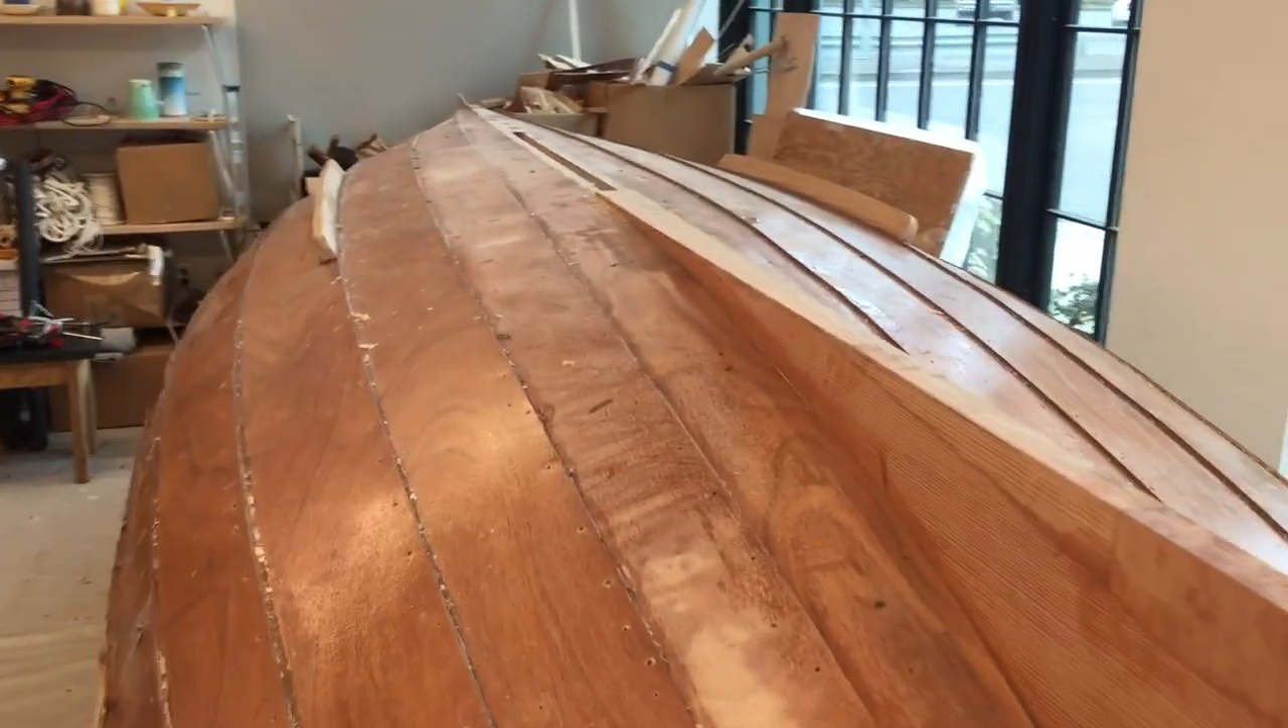You still have to plug all of the holes in the bottom, many screw holes in the bottom.